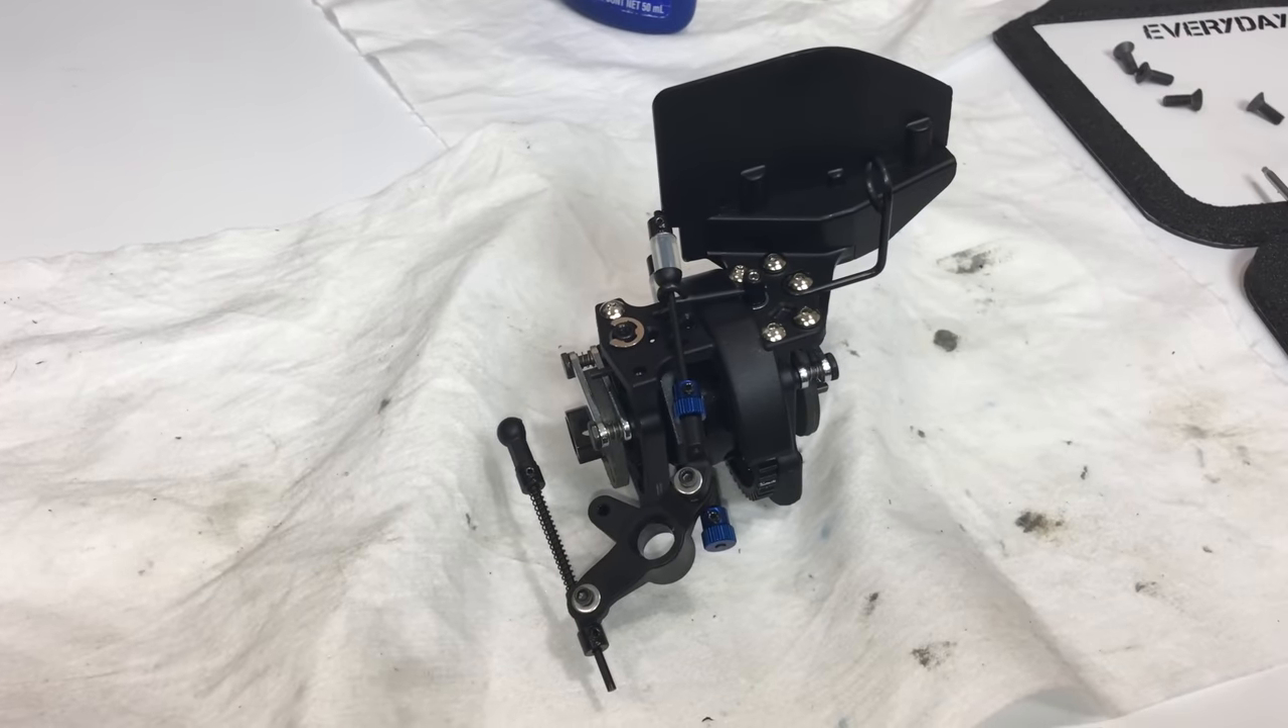All finished with the center differential brake rotor assembly here.